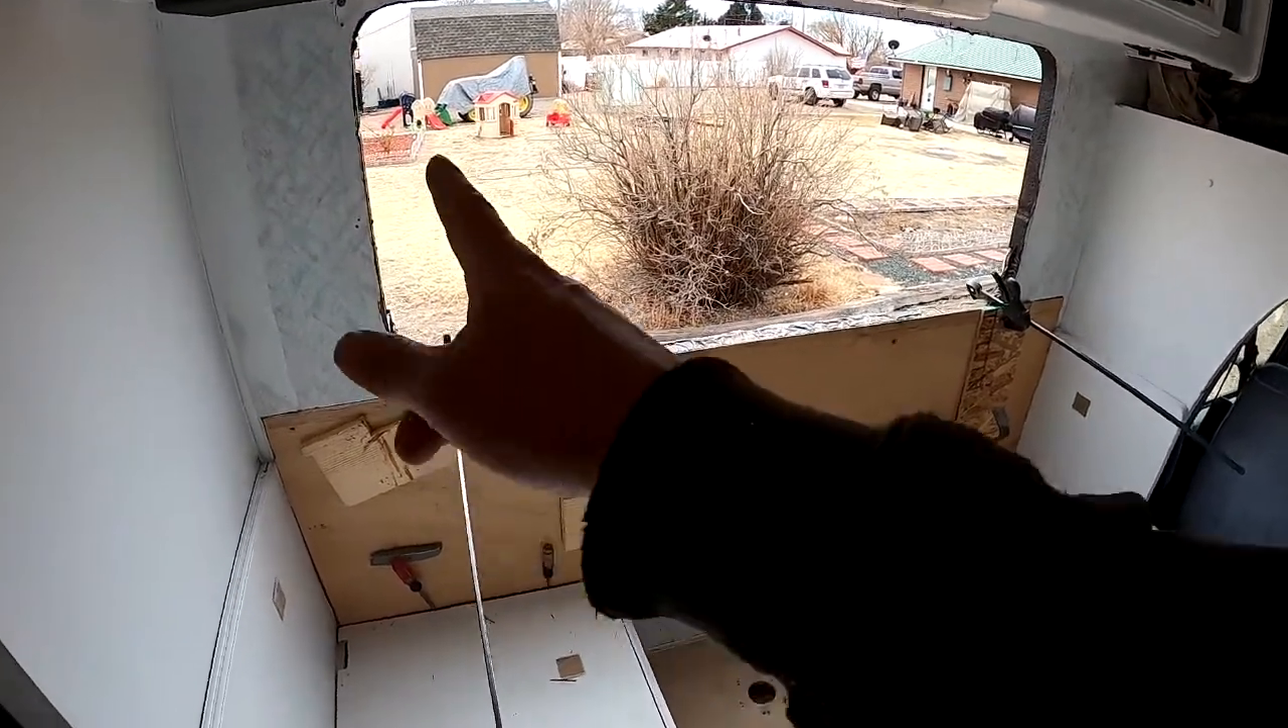I need to put that damn window back in.